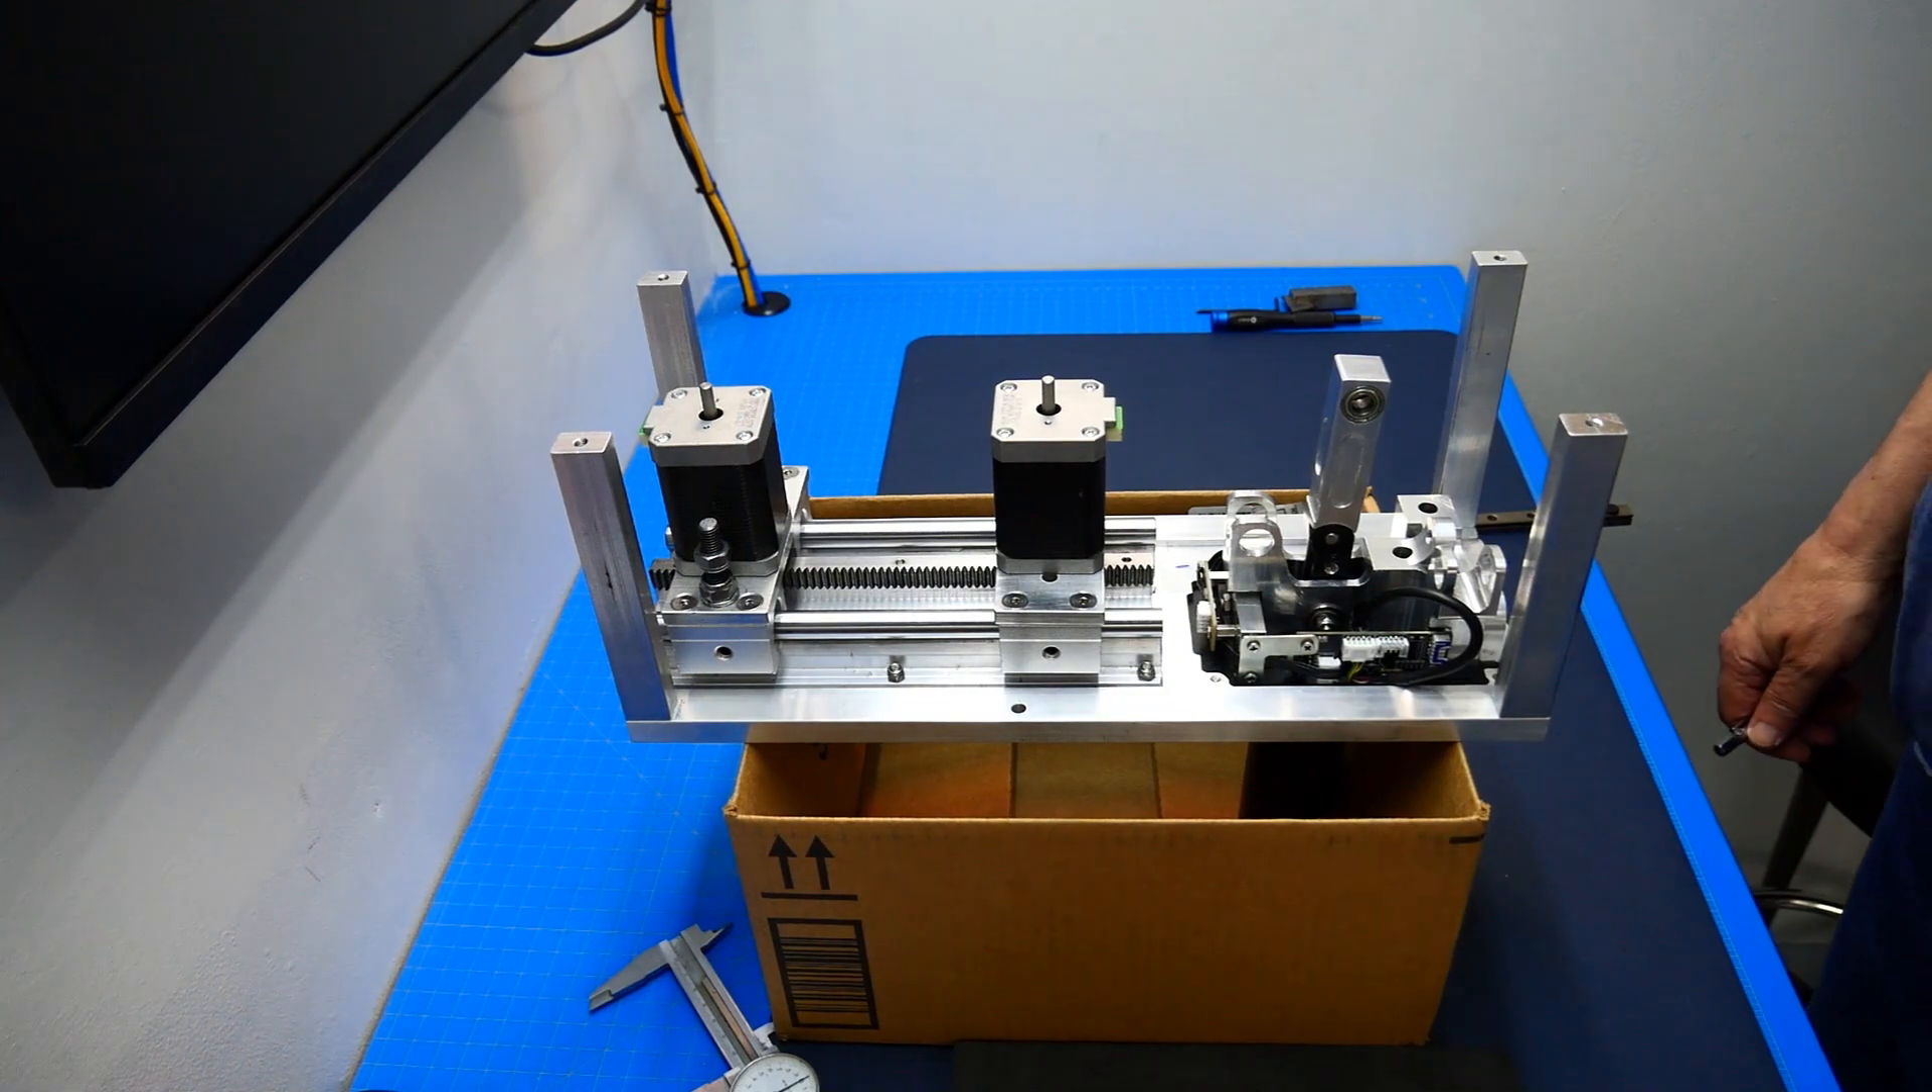Here I am with my 4 posts installed.